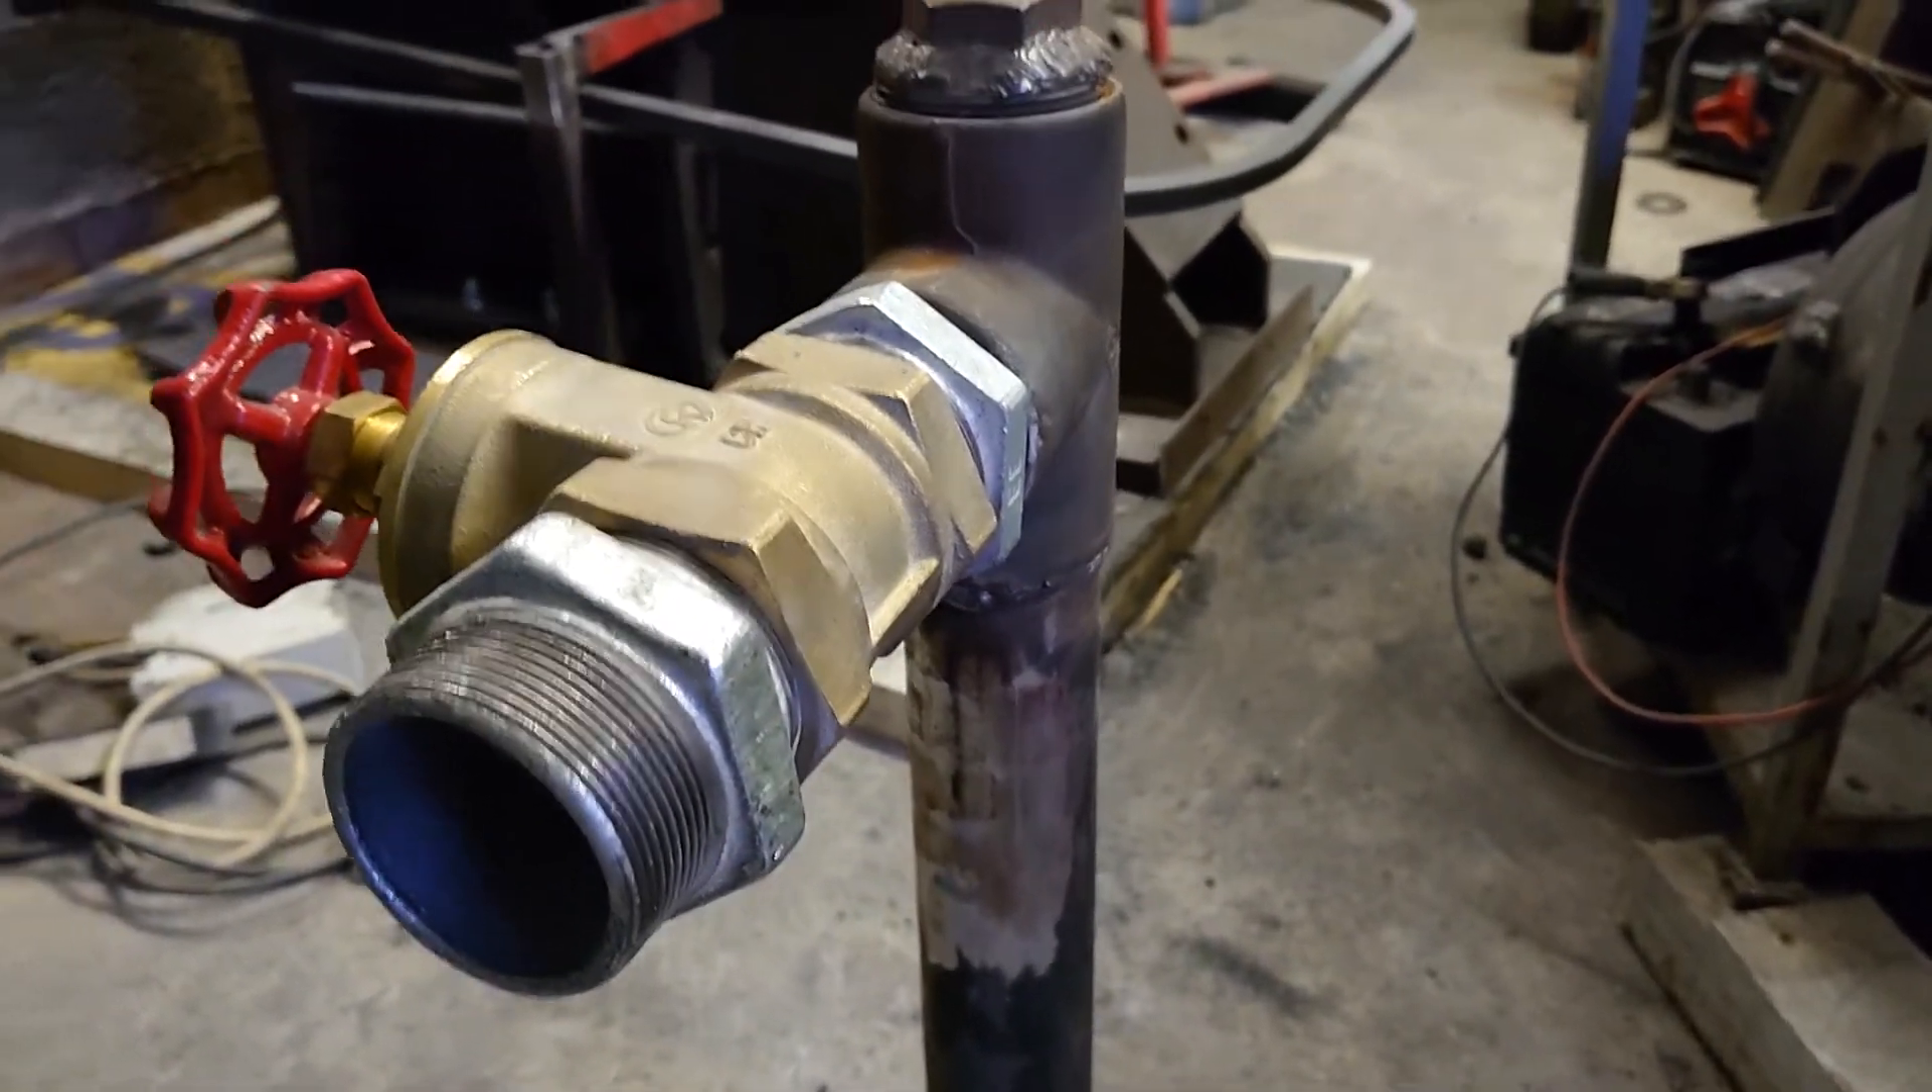So this is two inch pipe and it's all just malleable fittings but i welded them together so you've got two inch bore pipe into an elbow gate valve on the end.